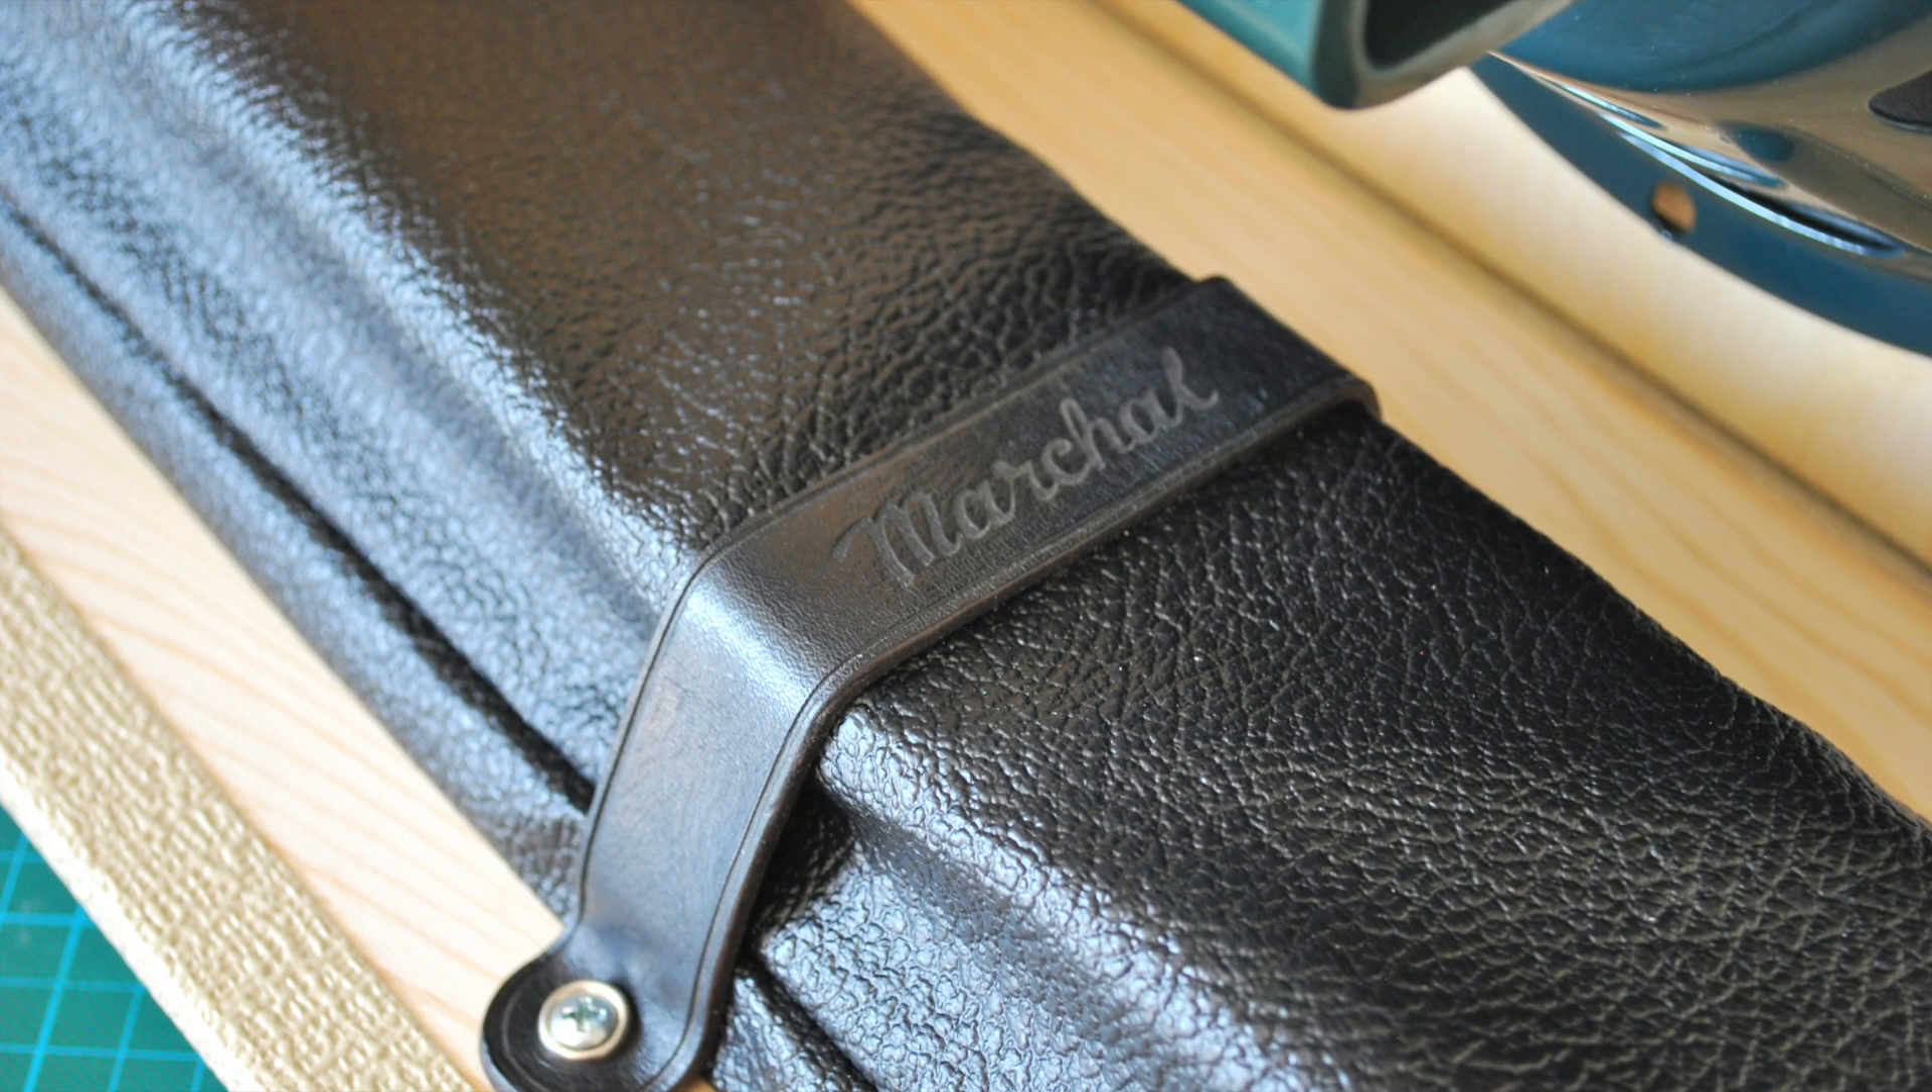And I also made a strap that holds the reverb tank in place.